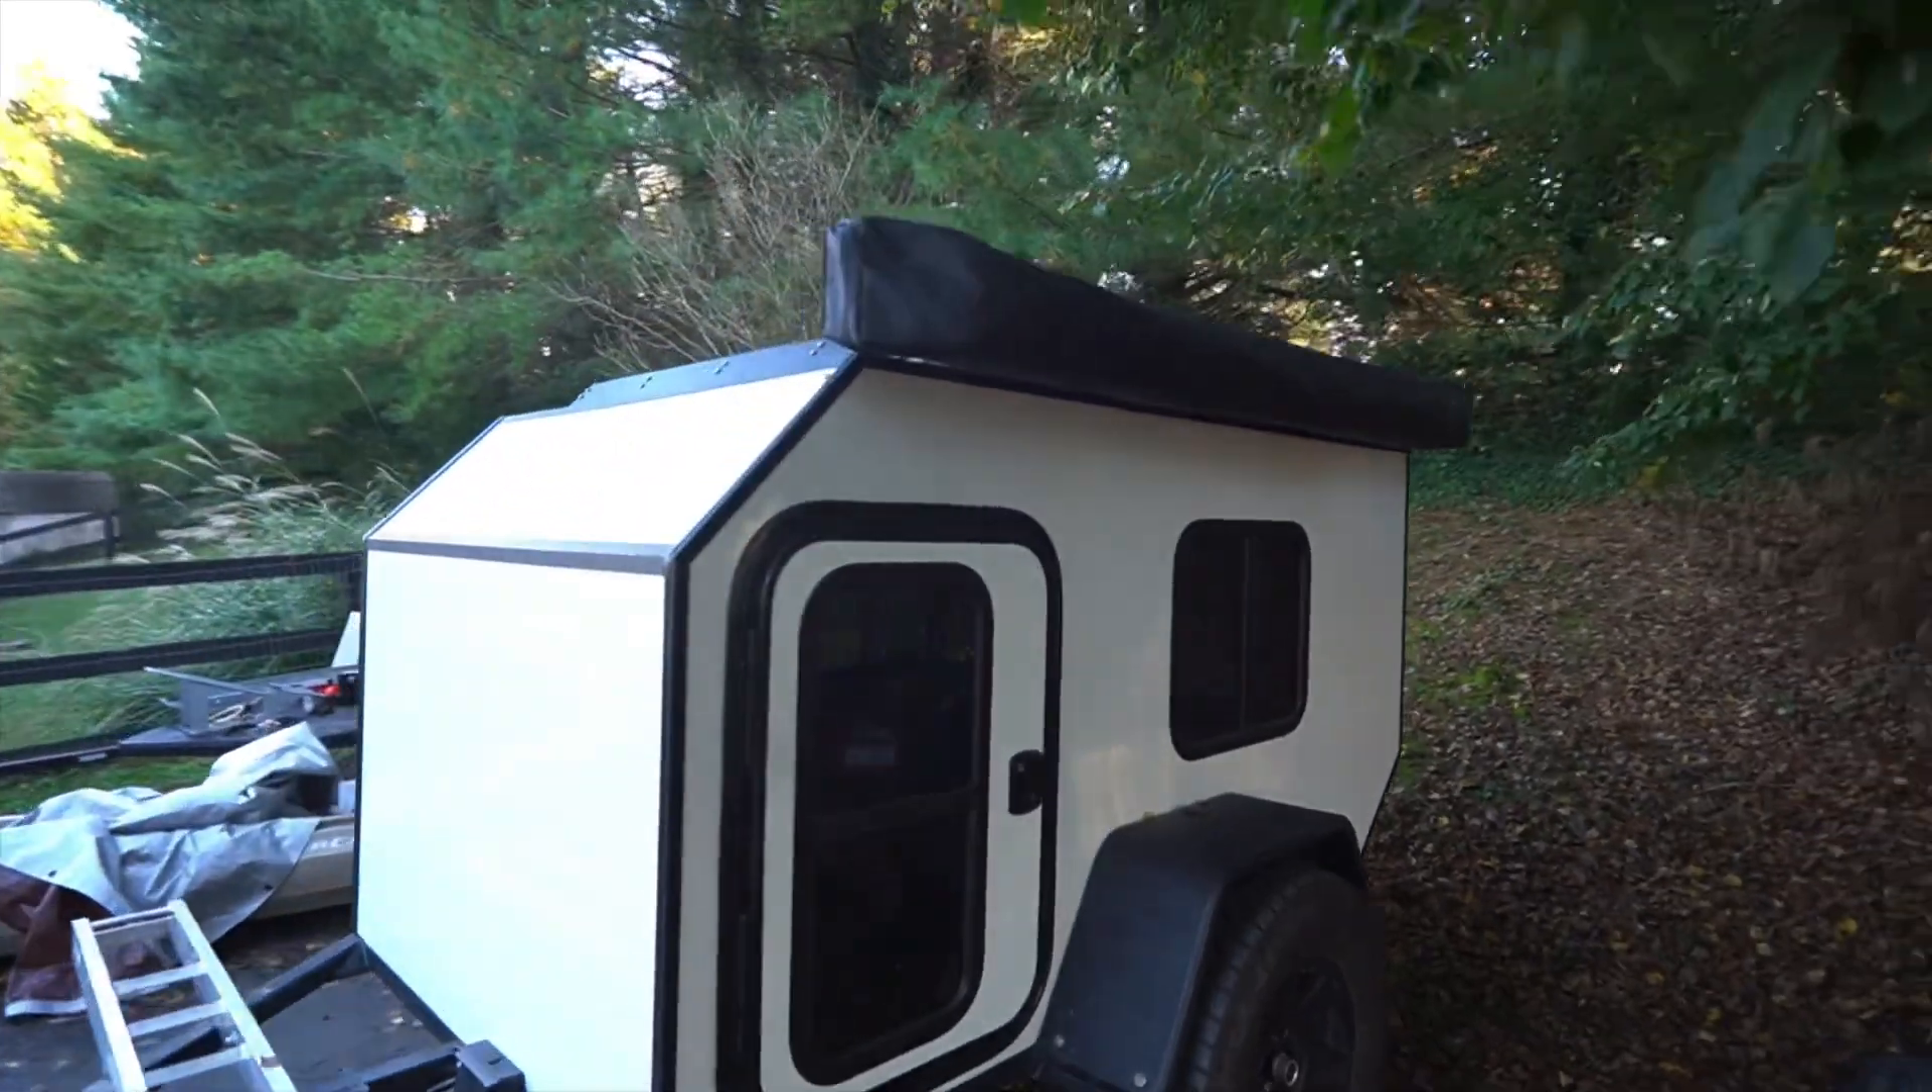This is the awning all mounted up nice and tight to the edge there. This awning actually works out really well. It's pretty much the exact size of the top right there. So, it doesn't look funny sticking out front or rear or anything like that.